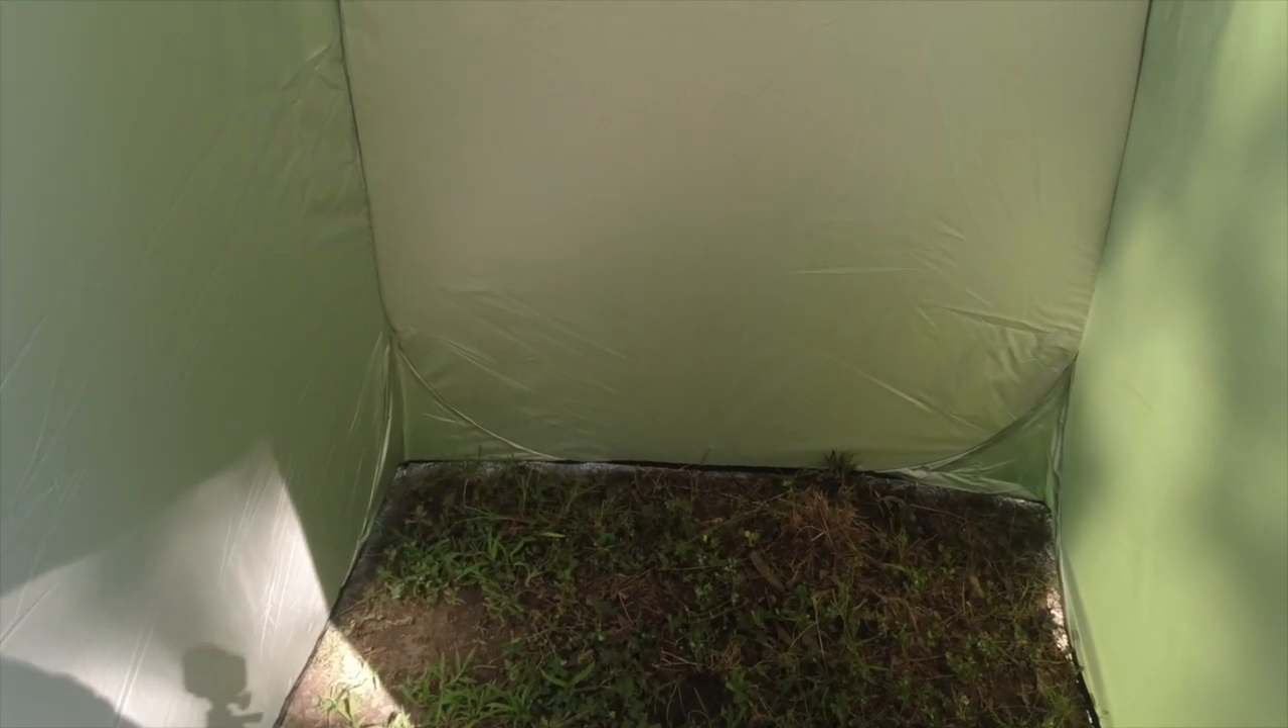And we still have a floor that will go in here.